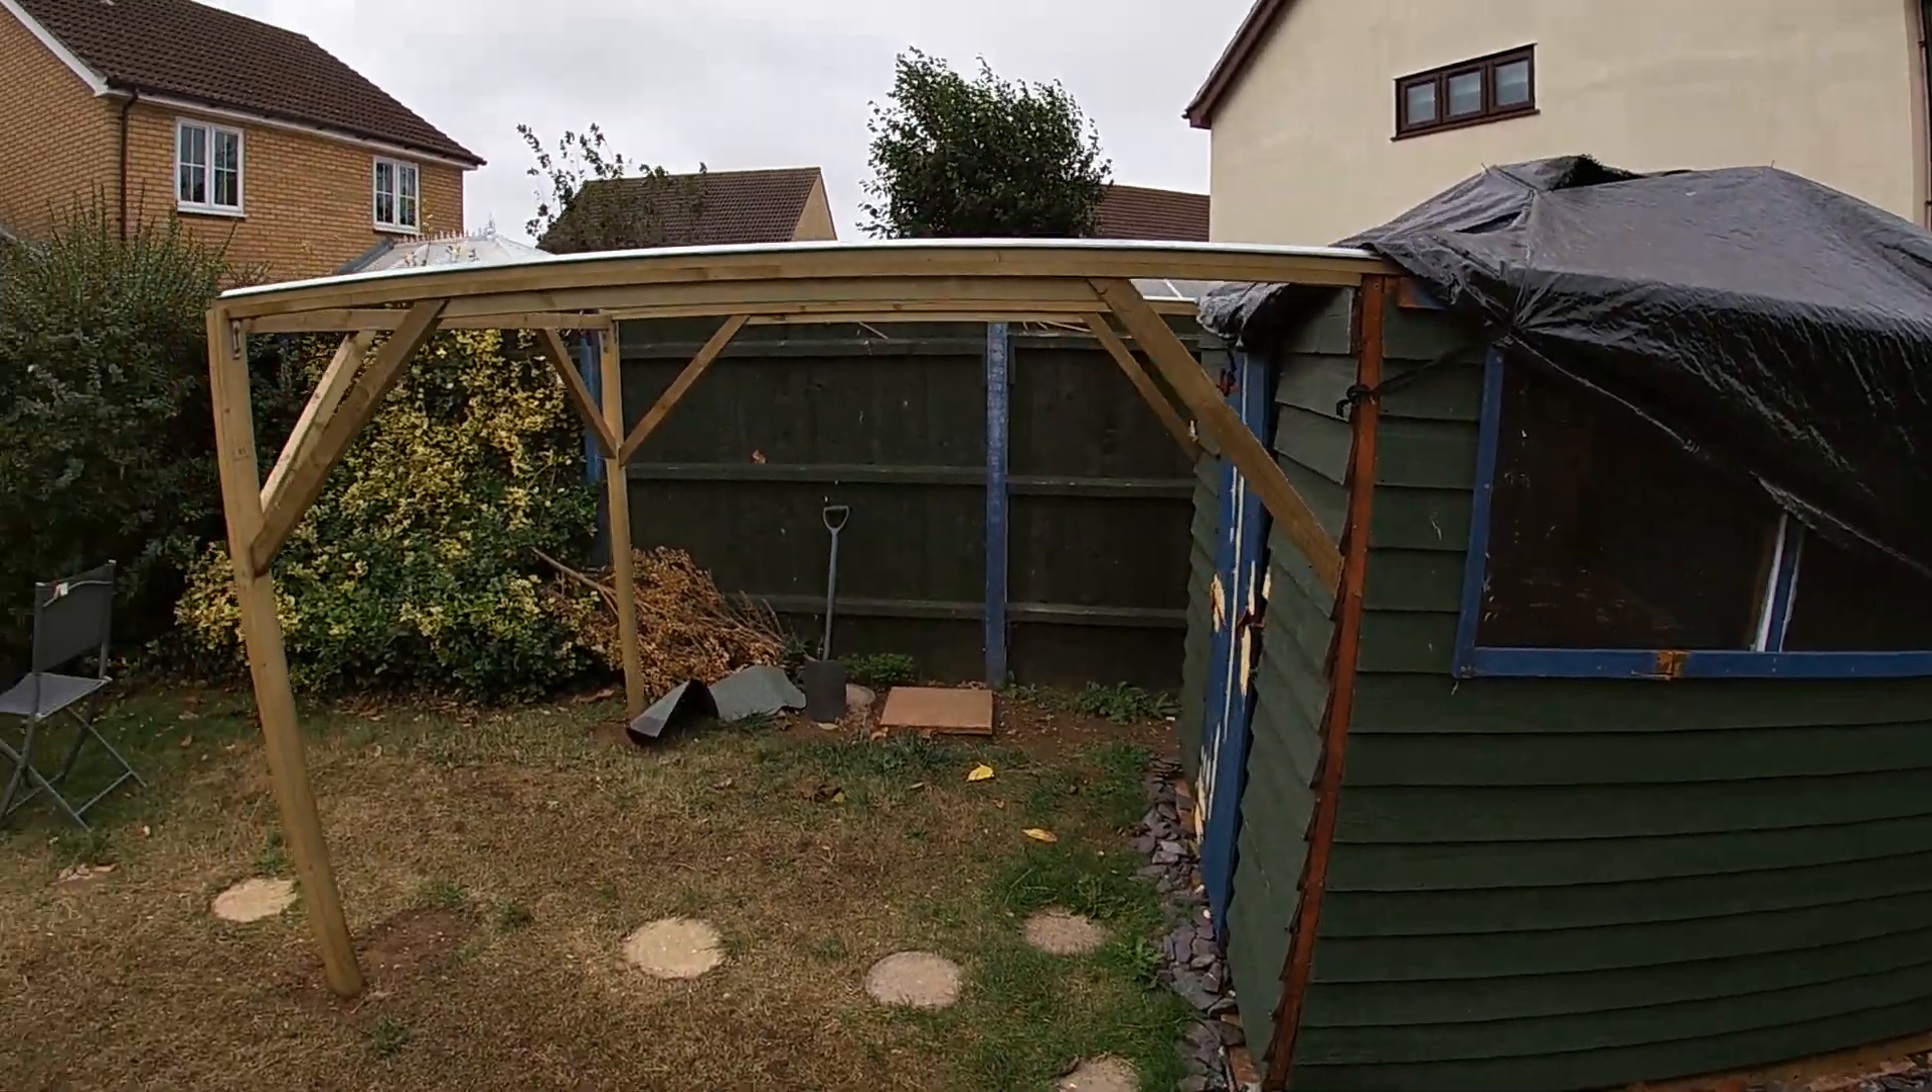I've now got the rails up here.